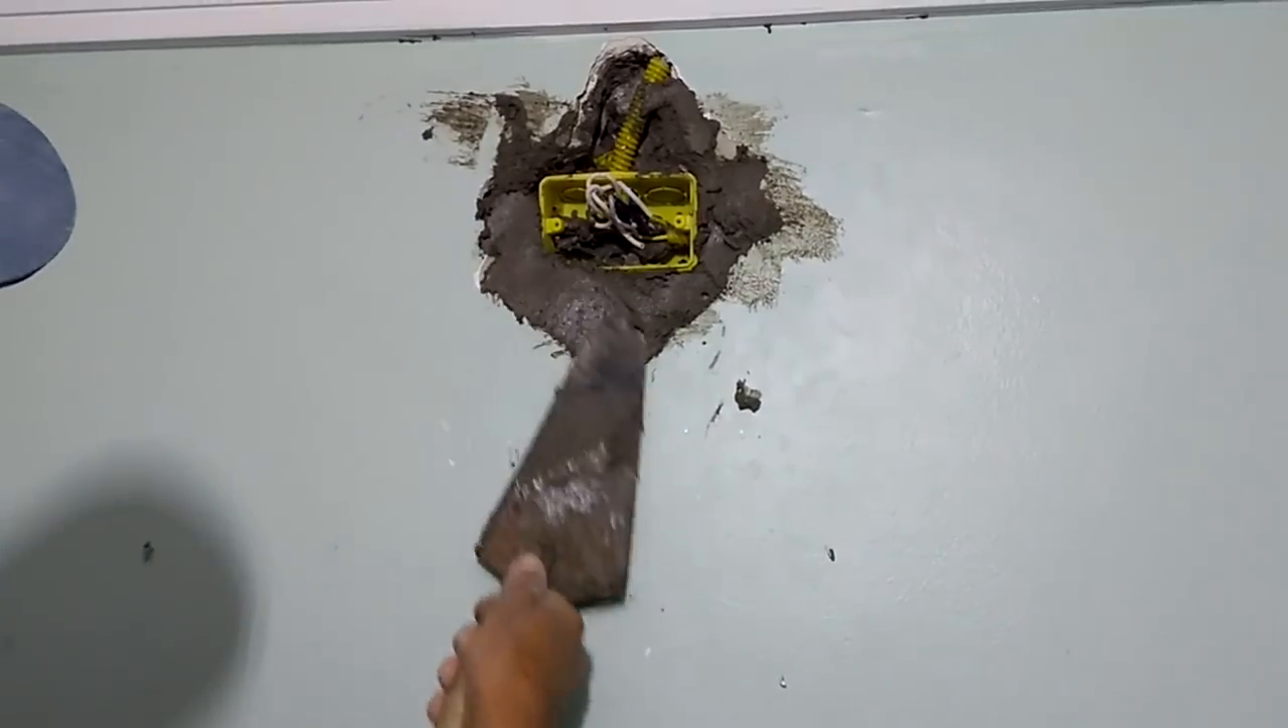Olha aí ó, a caixinha está colocada meus amigos.